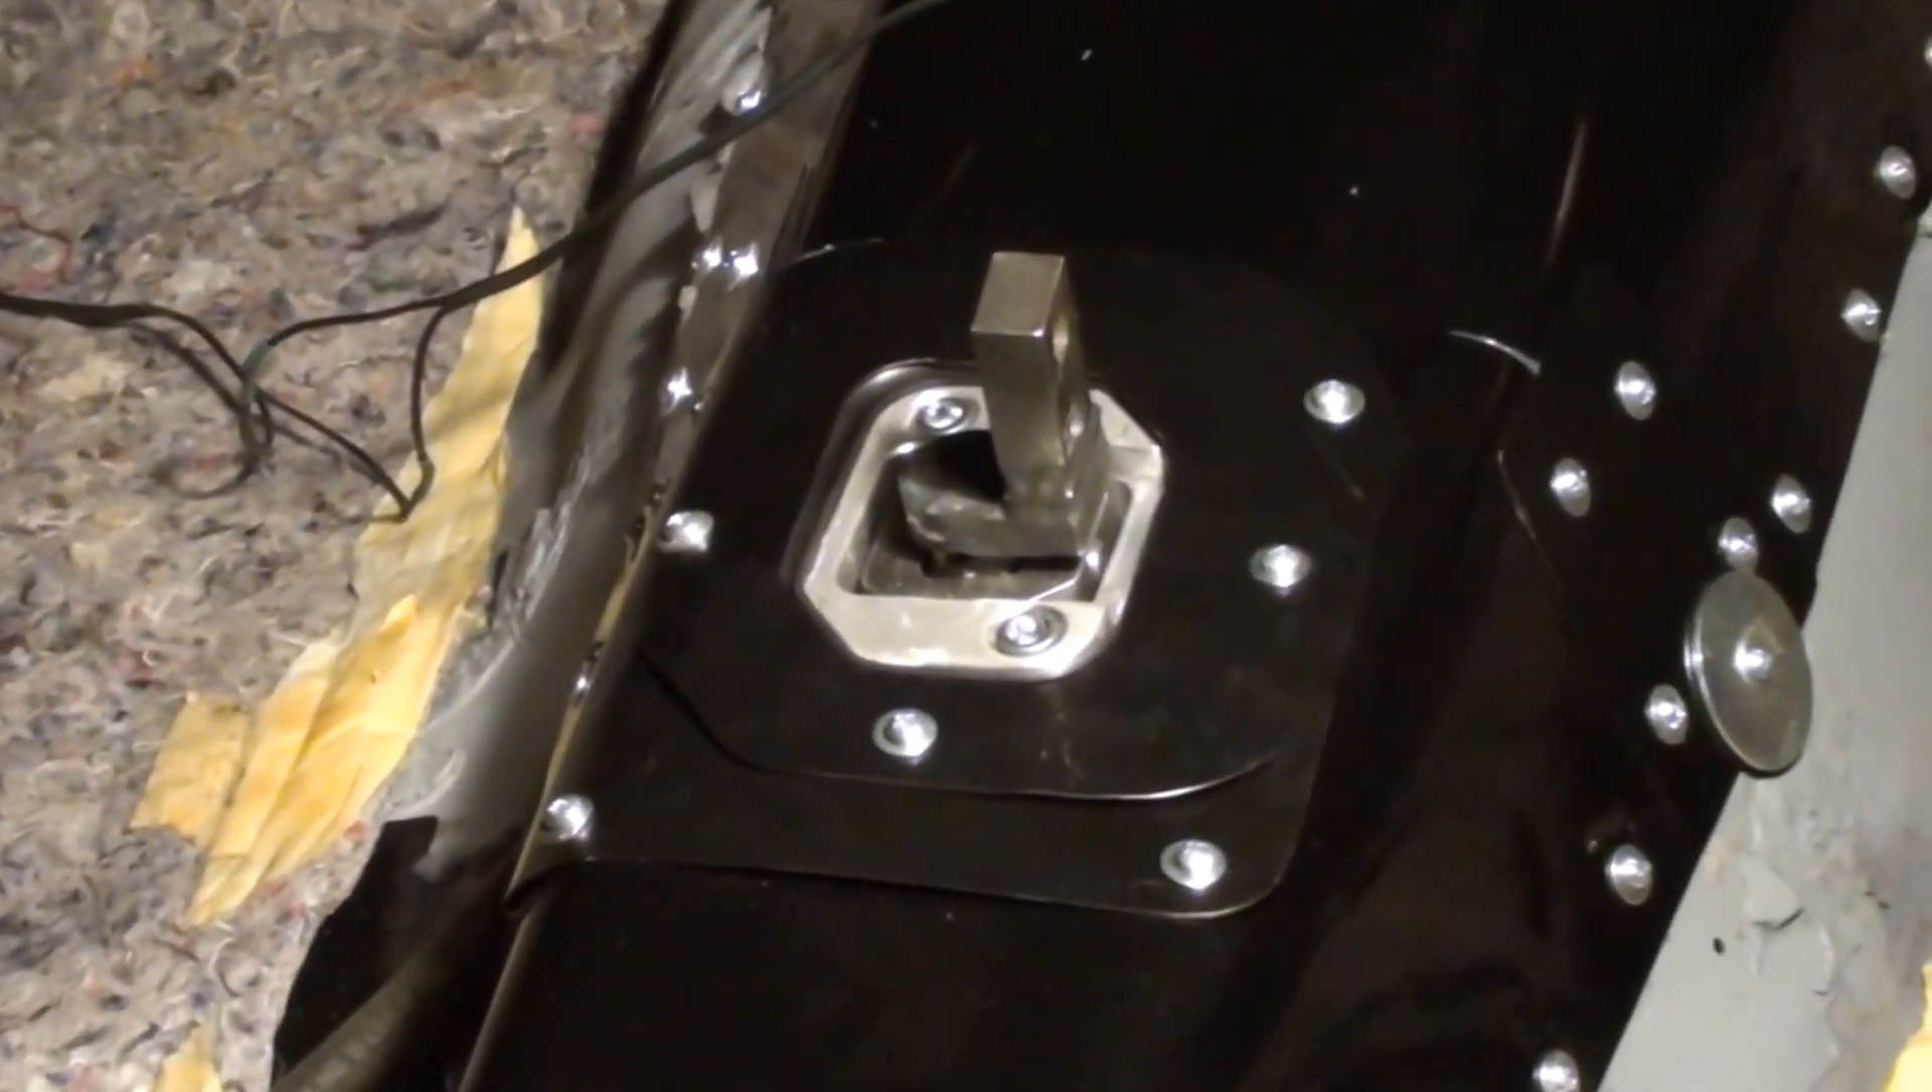We put our plates on top of our tunnel patch to seal up the area where the shifter comes through the floor.